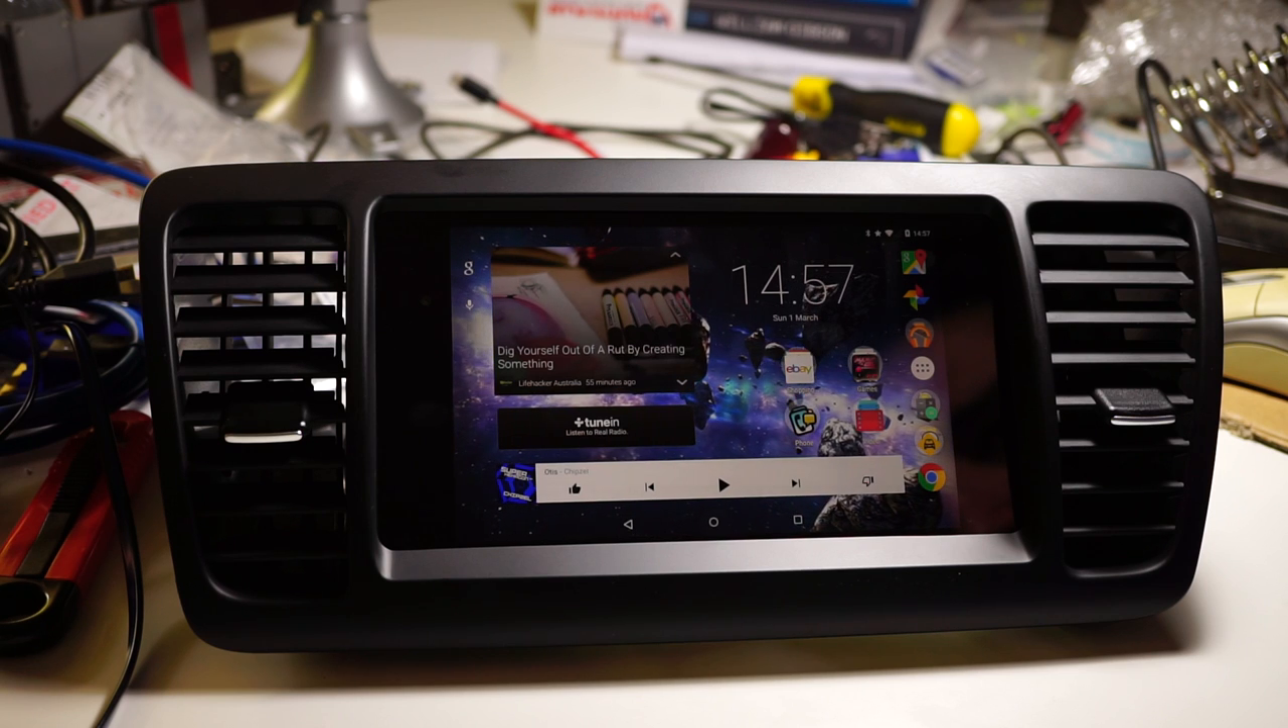And the tablet just happens to fit absolutely perfectly into this frame.